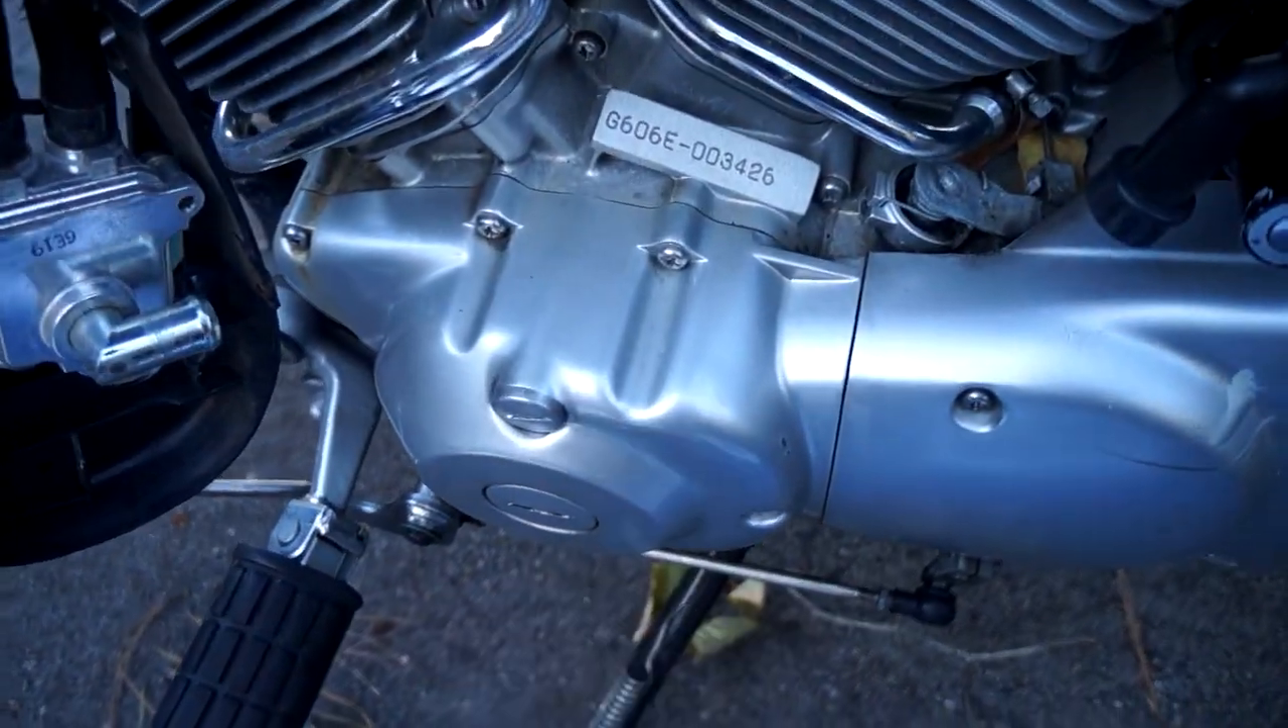So i've got my covers here in place.